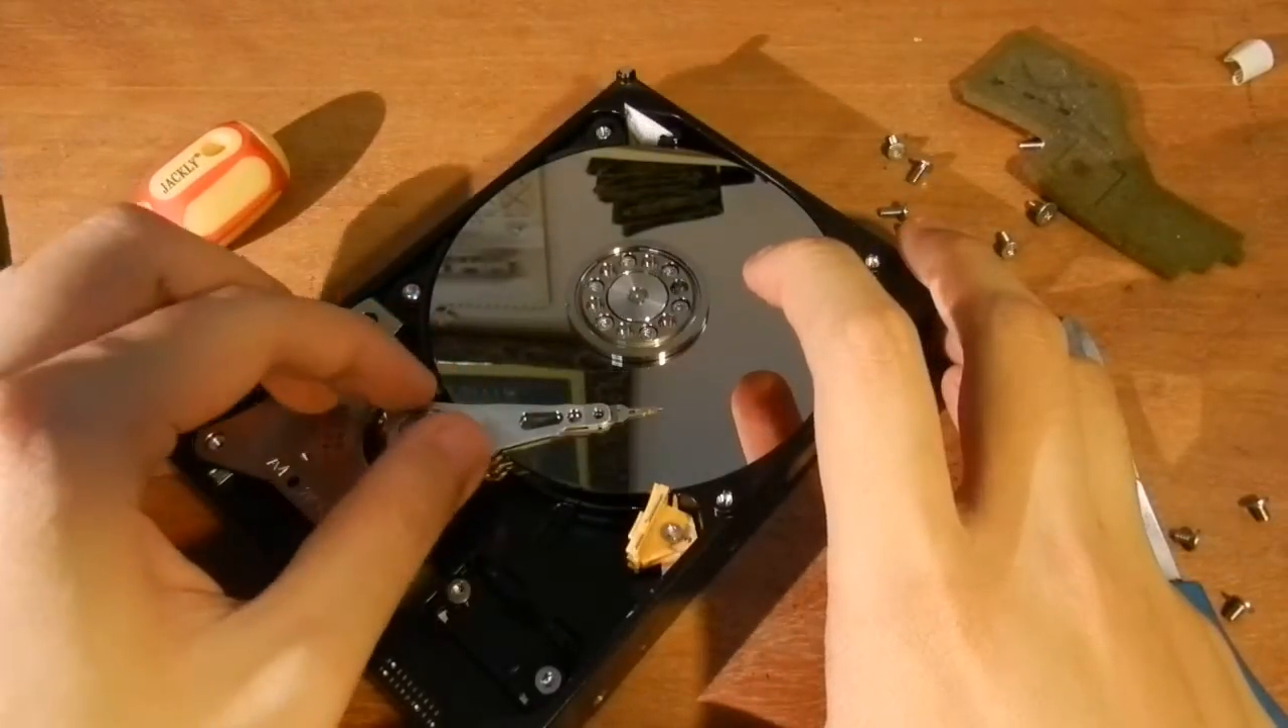What I've just gotten rid of is, of course, the cover plate, and well, basically, this is the read head, which is supposed to swing over the surface of the drive like this.